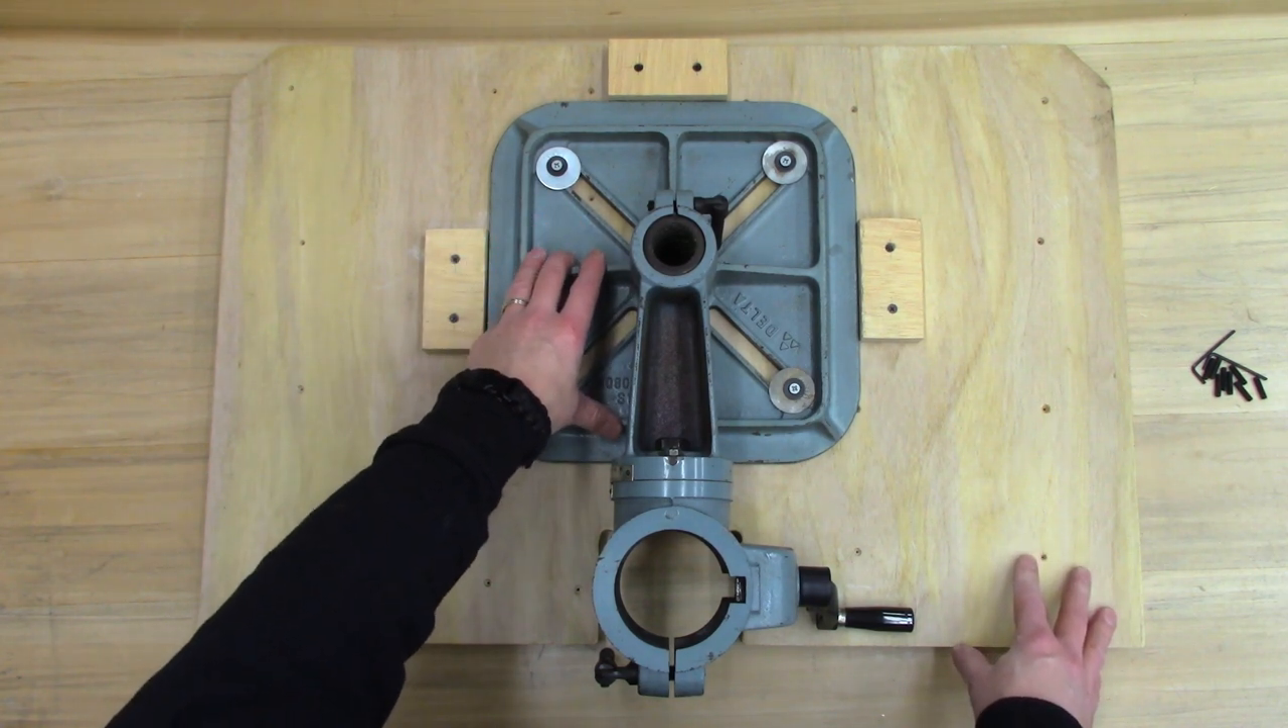I have the auxiliary drill press table upside down on my workbench, and I have the table that came with the drill press still attached to it.